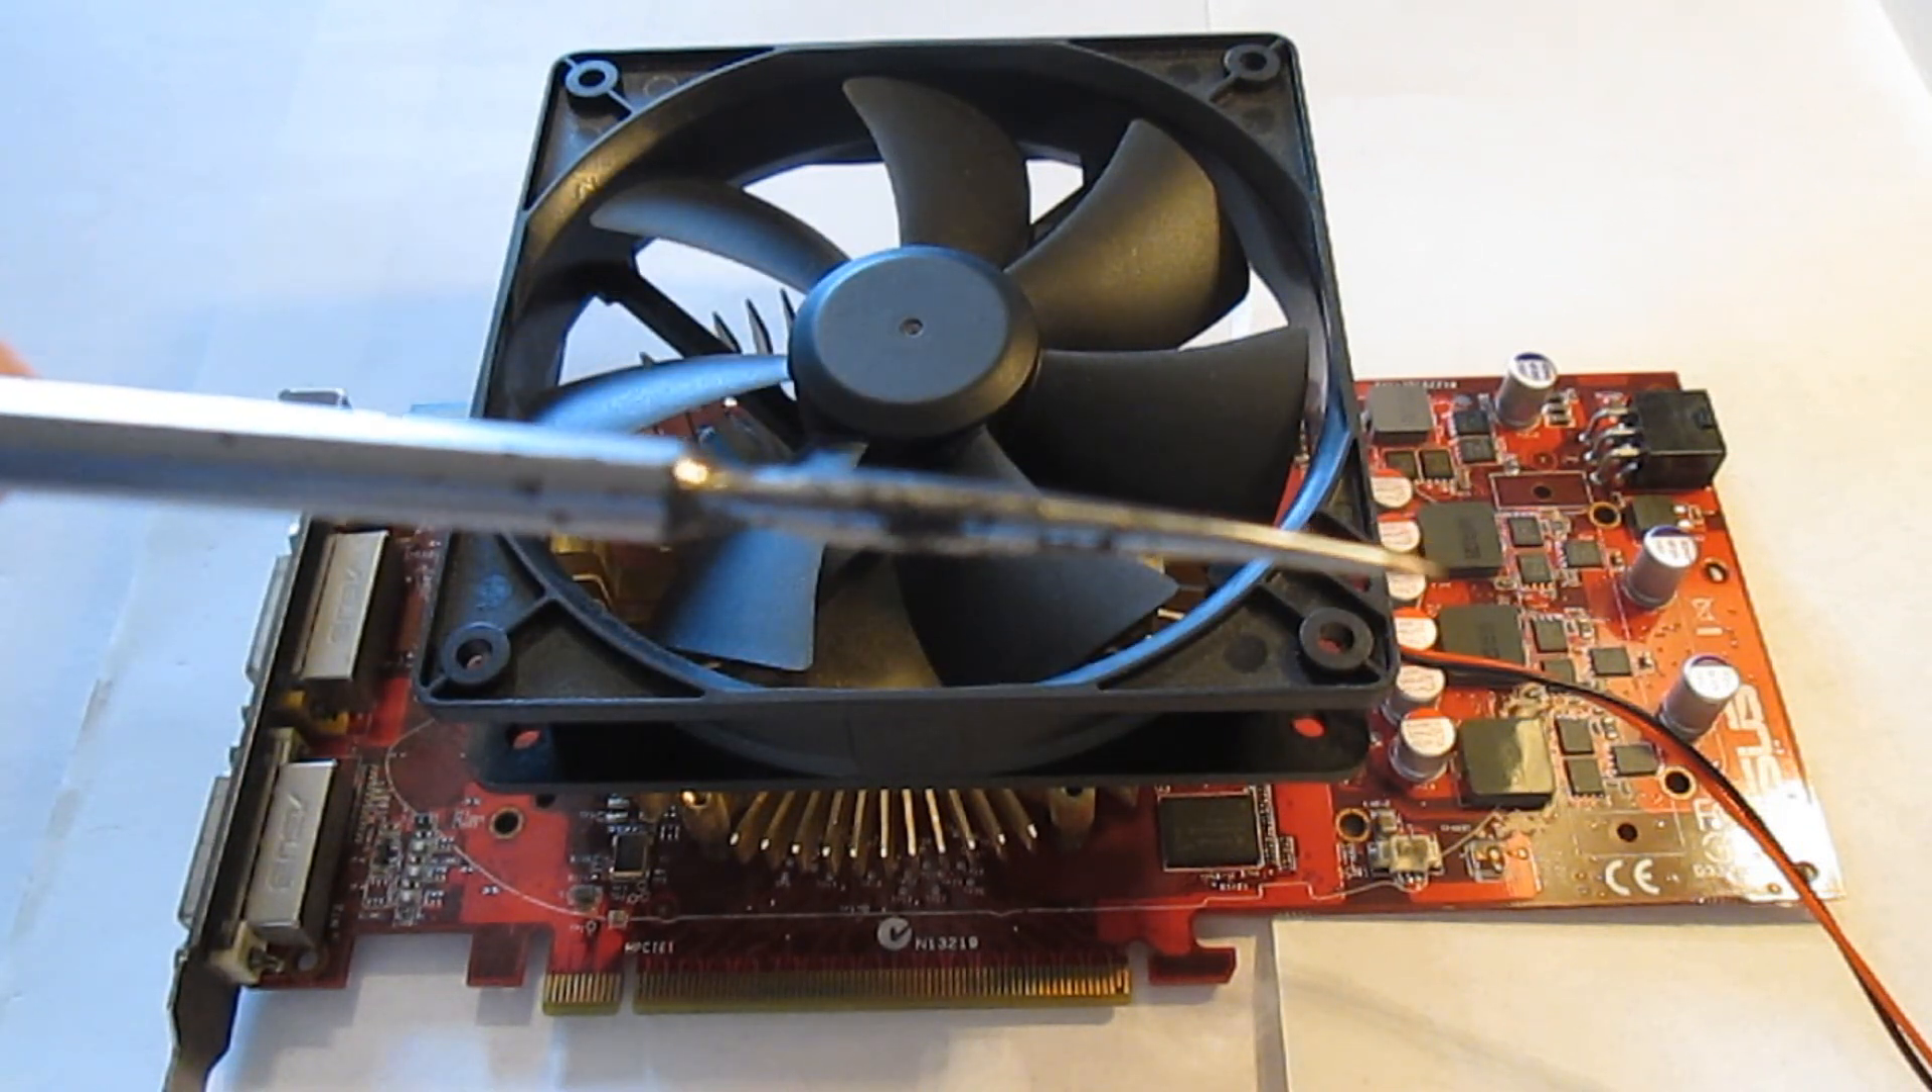But you may notice that the fan isn't covering the voltage regulators.